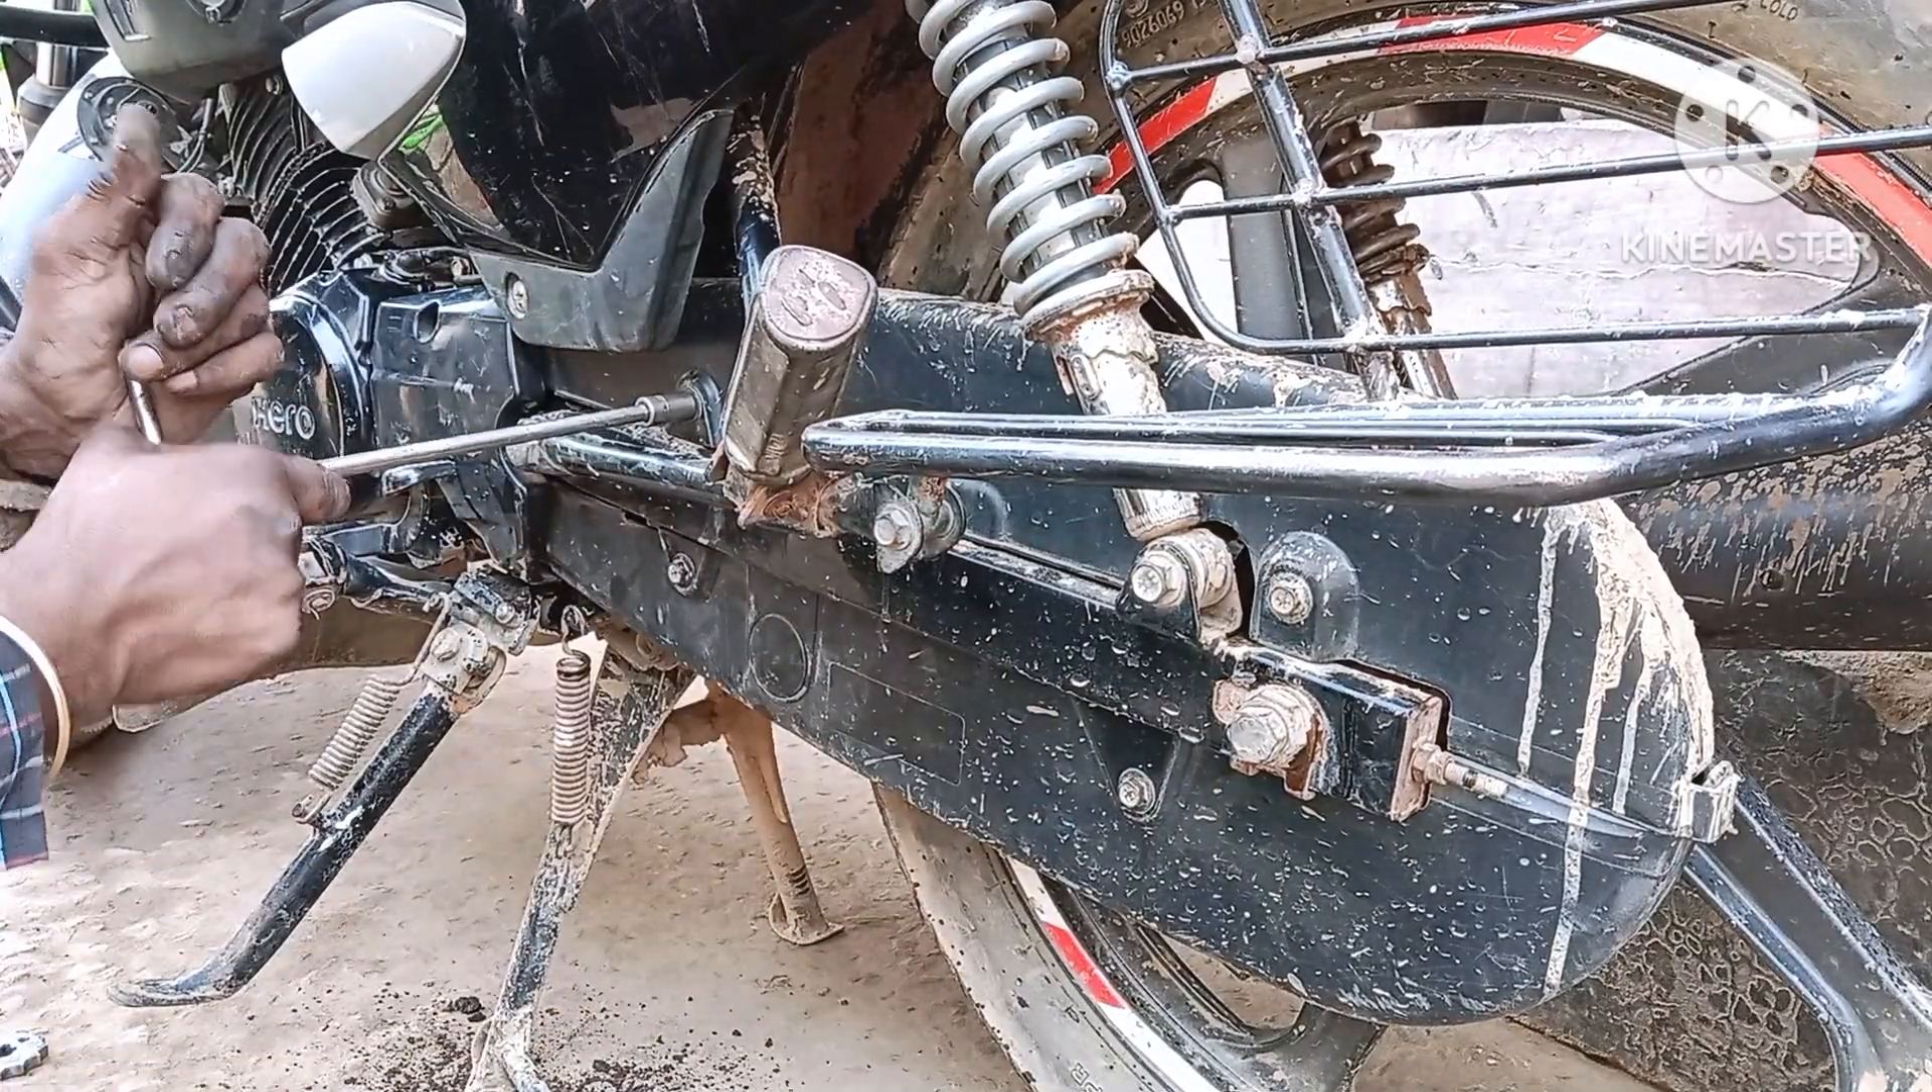दोनों पार्ट का चेन कवर हमारा लगाना होगिया।